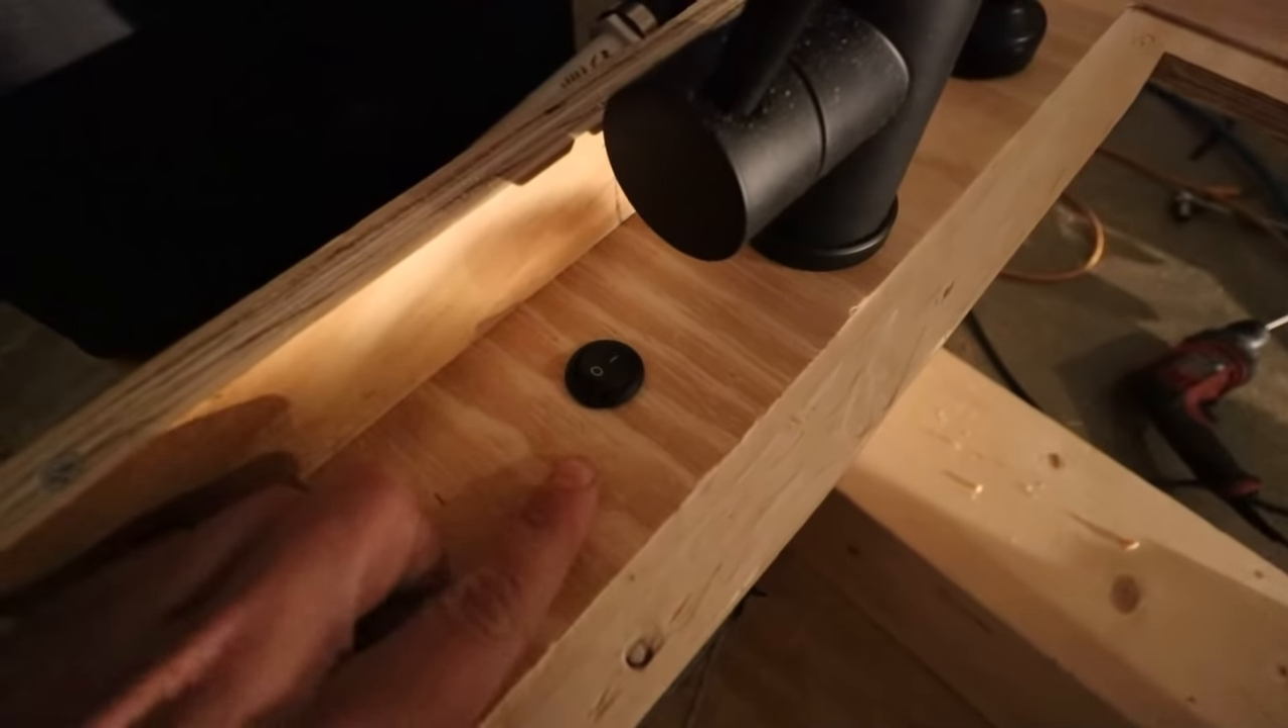Okay, so now the on off button is in place that is not coming out.